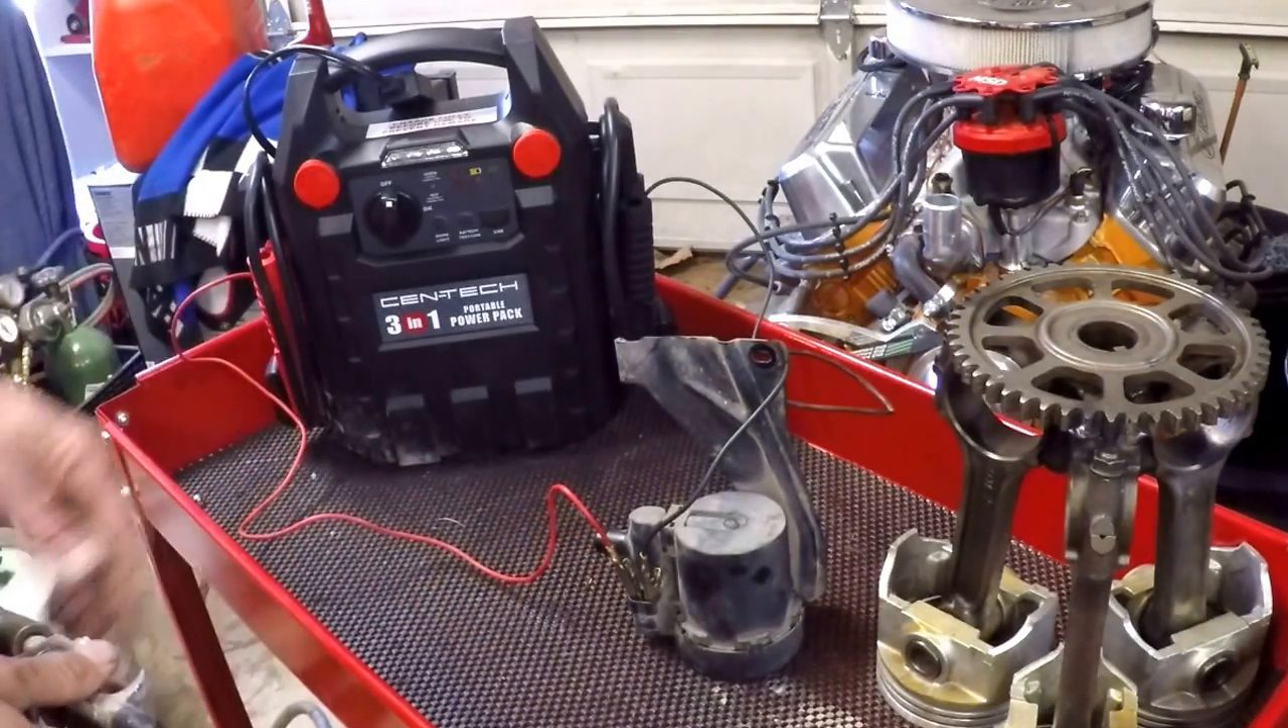I've hooked up the vent valve here with uh two alligator clip wires going back to my my jump box.